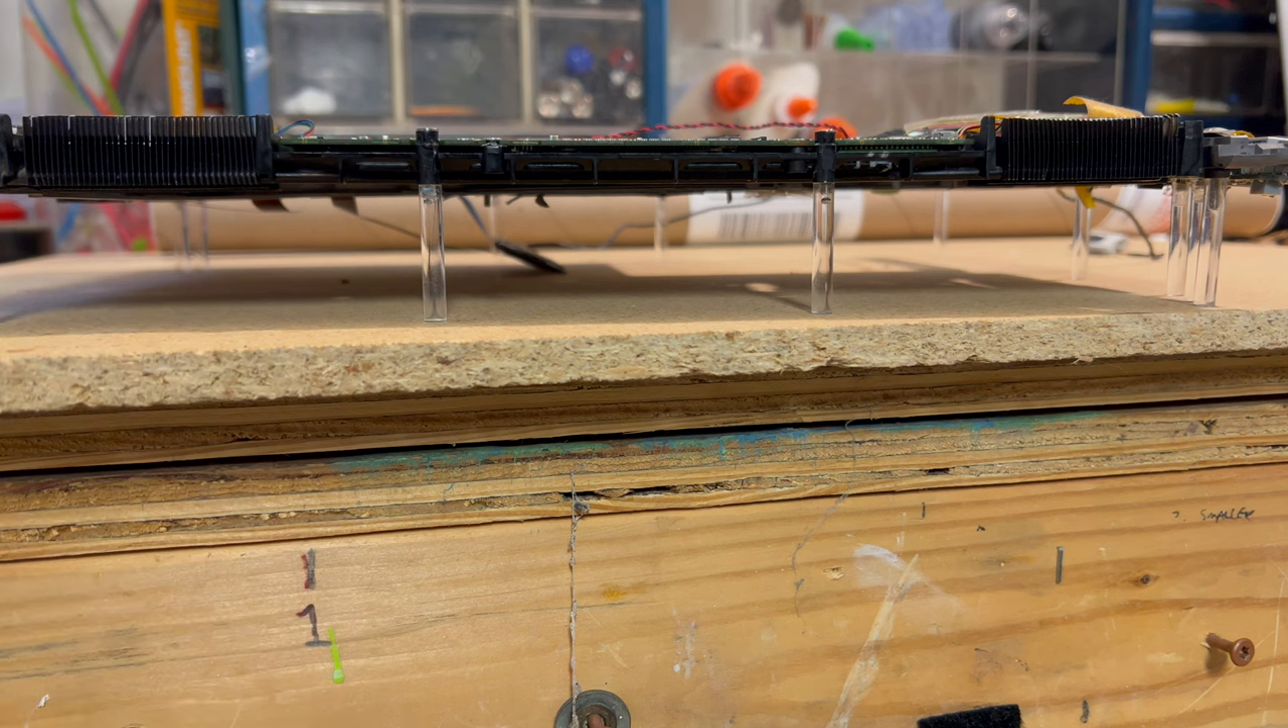We've got all the acrylic standoff supports in place and they came out quite nicely.